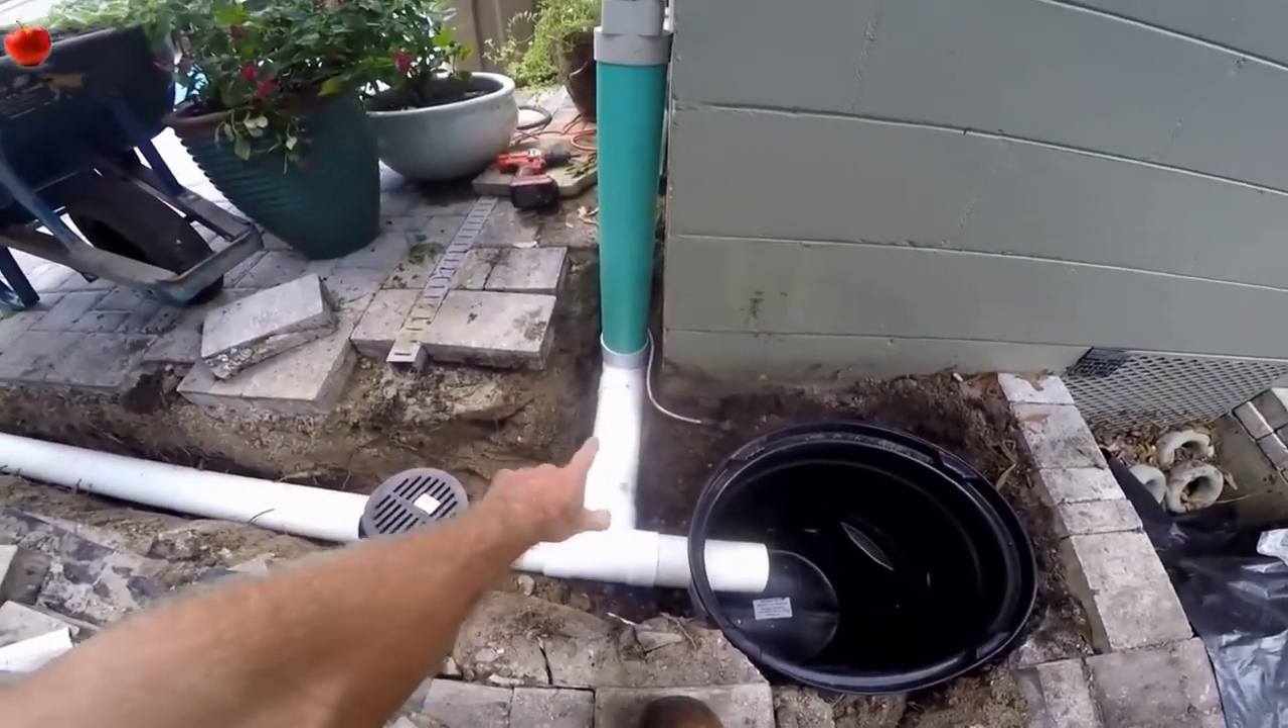Okay, so we've got our plumbing all done. You can see we've got a 4-inch pipe coming up to their downspout.